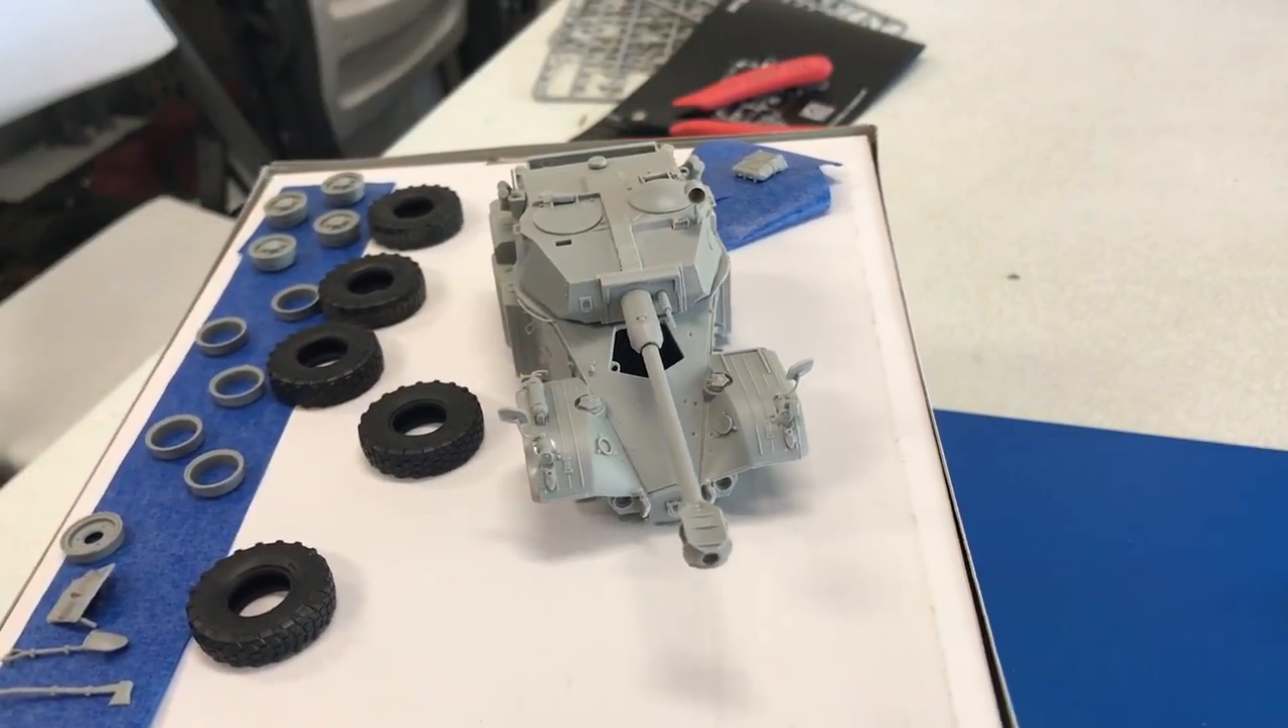You can see there's quite a few pieces that still need to go on.